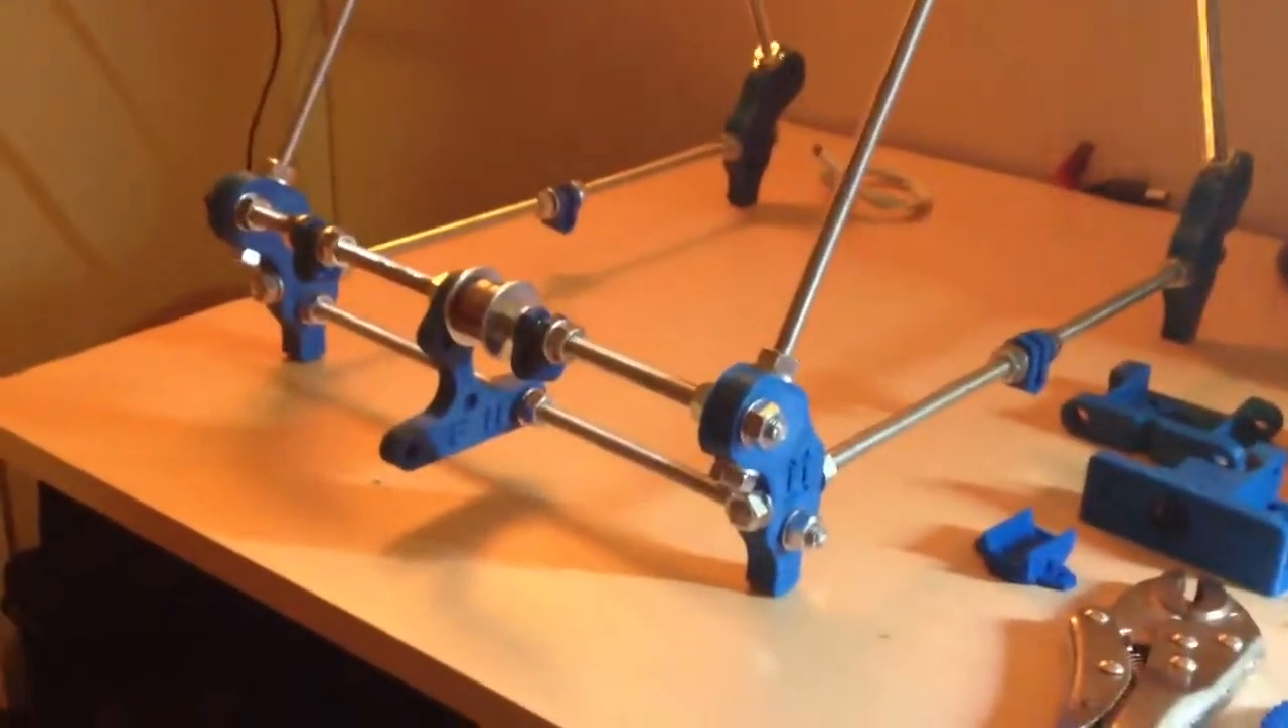So I've started building the frame for the 3D printer.